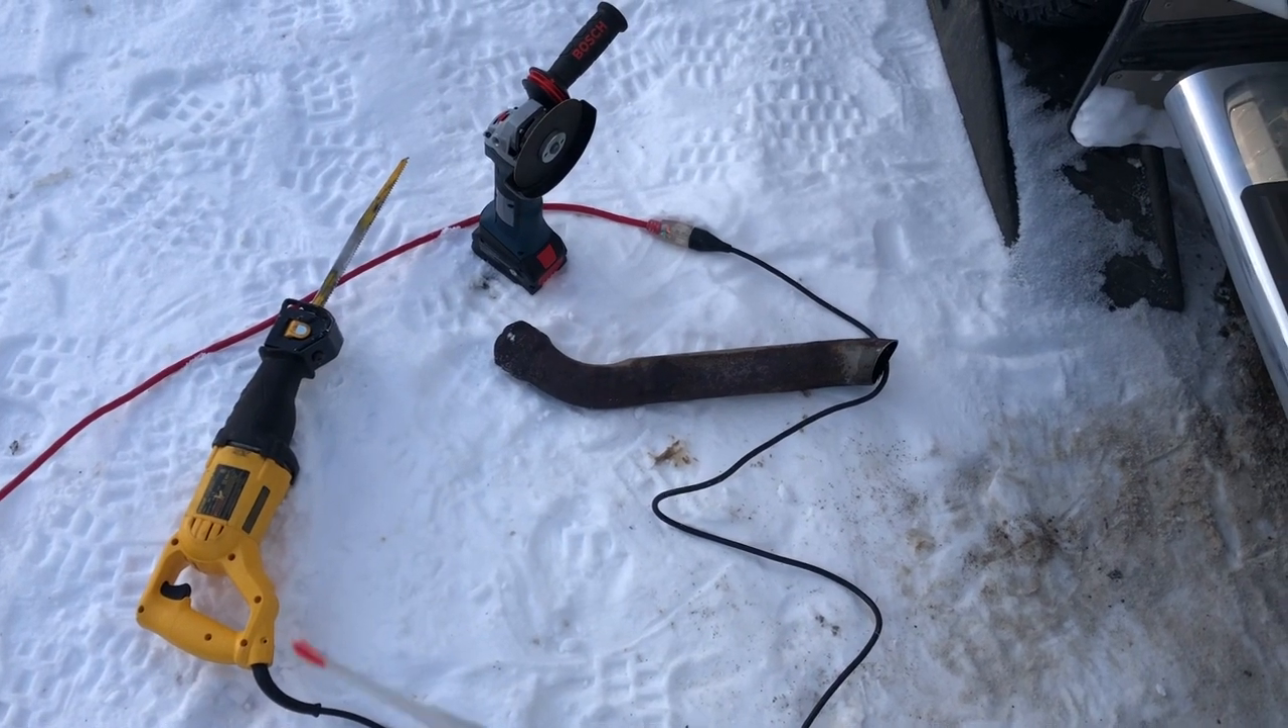Oh, the exhaust crossover is out.